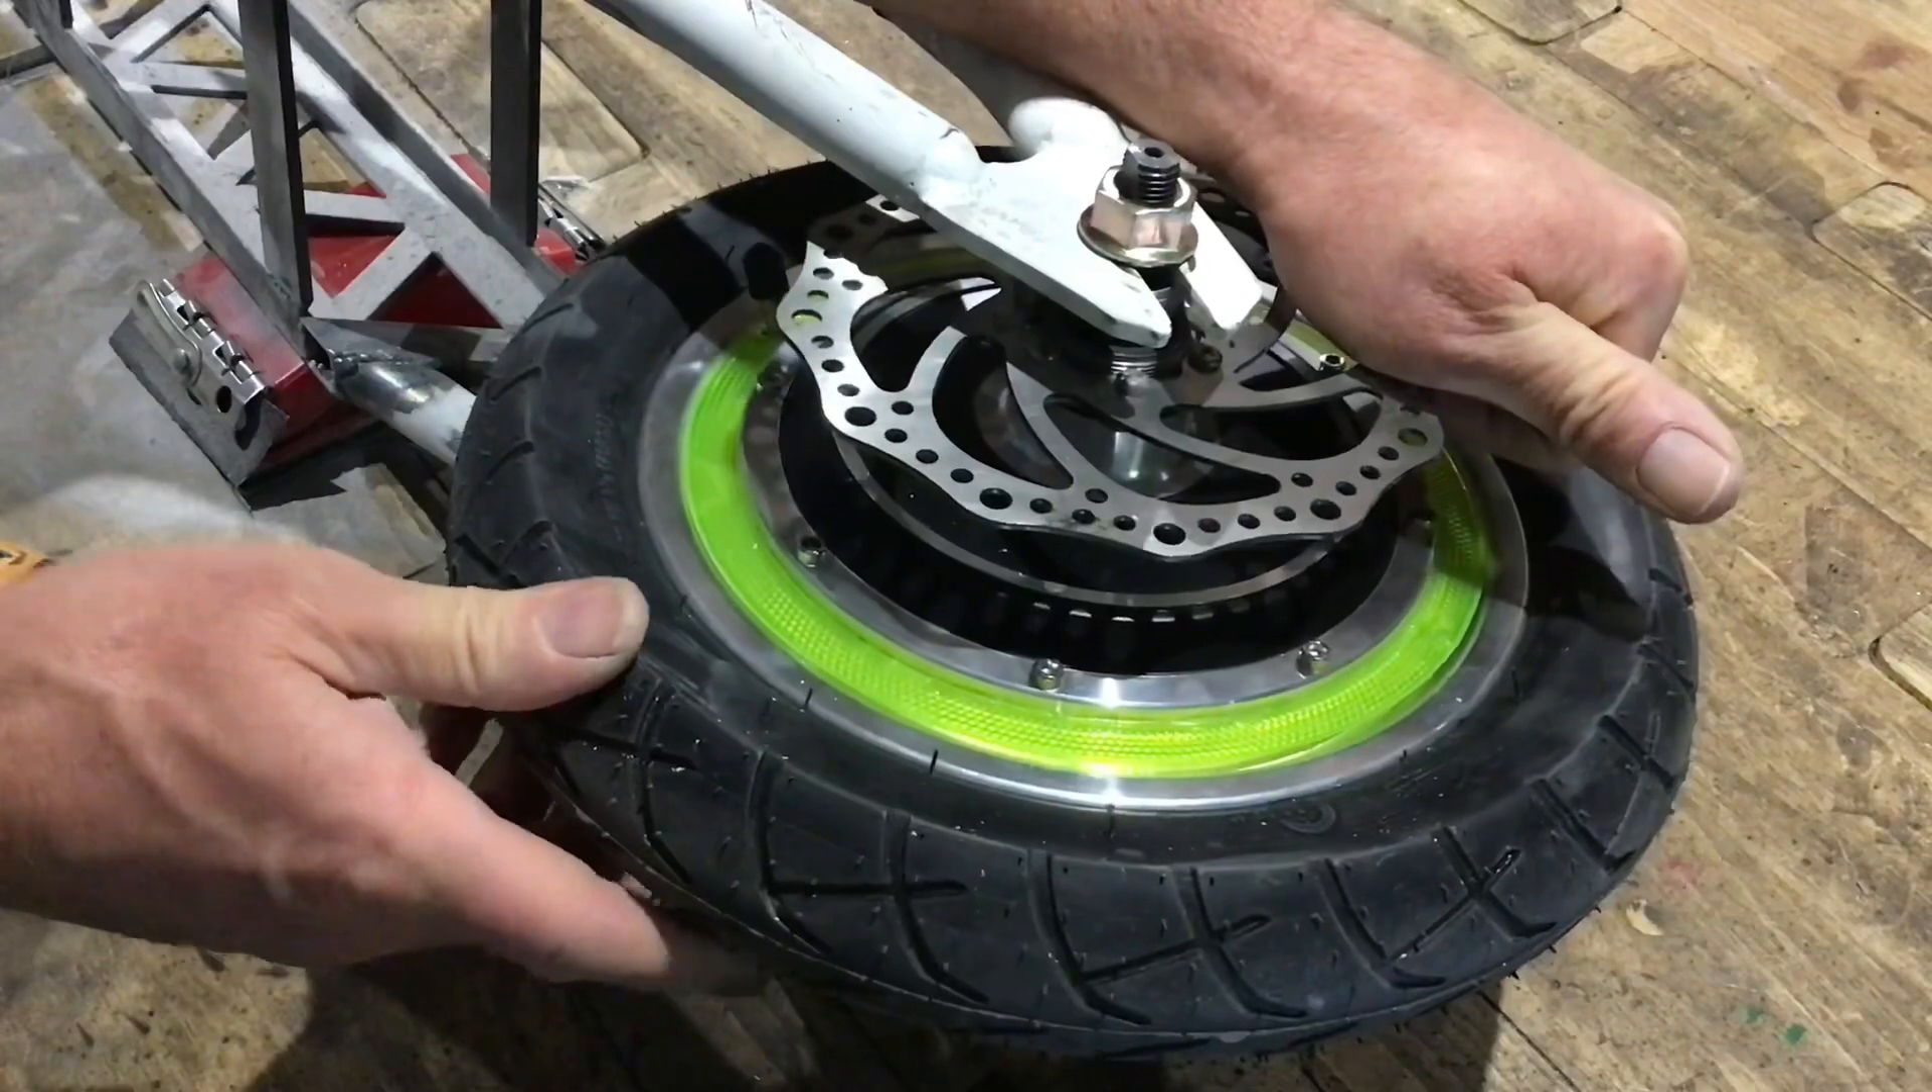I've fitted the disc to the wheel and you'll notice I've fitted it on the left hand side.